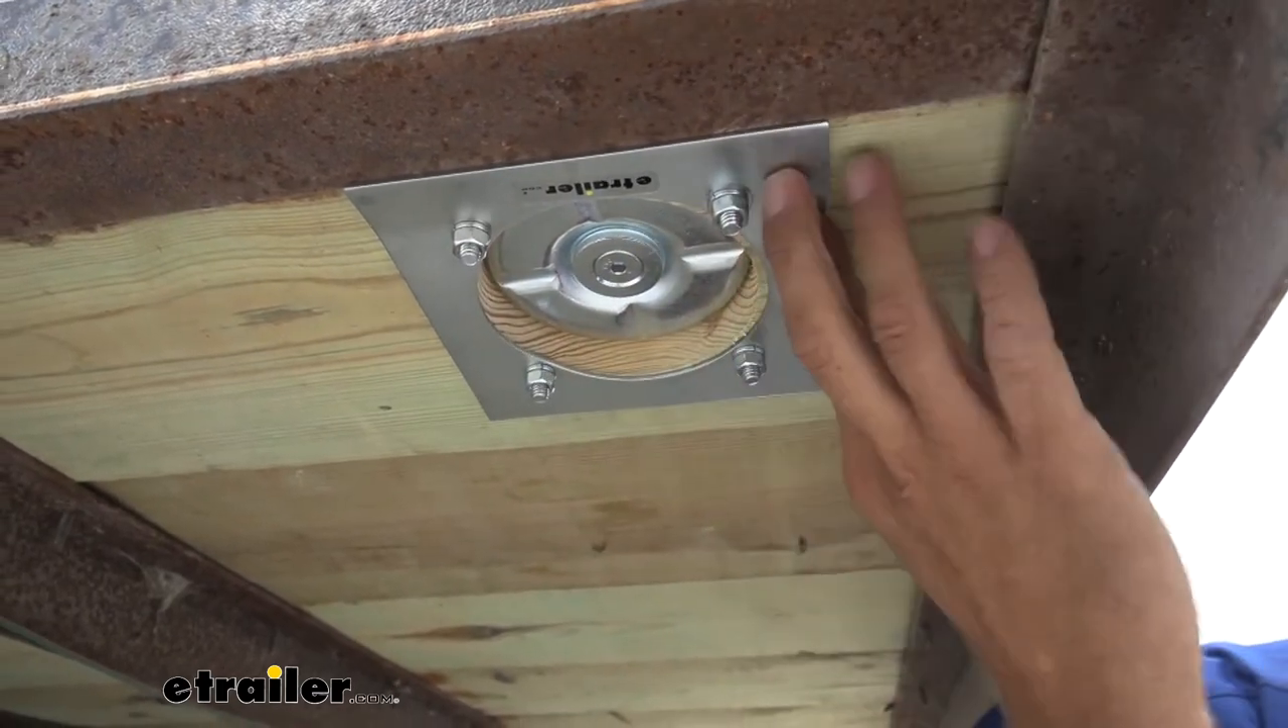See the bolts pass all the way through.